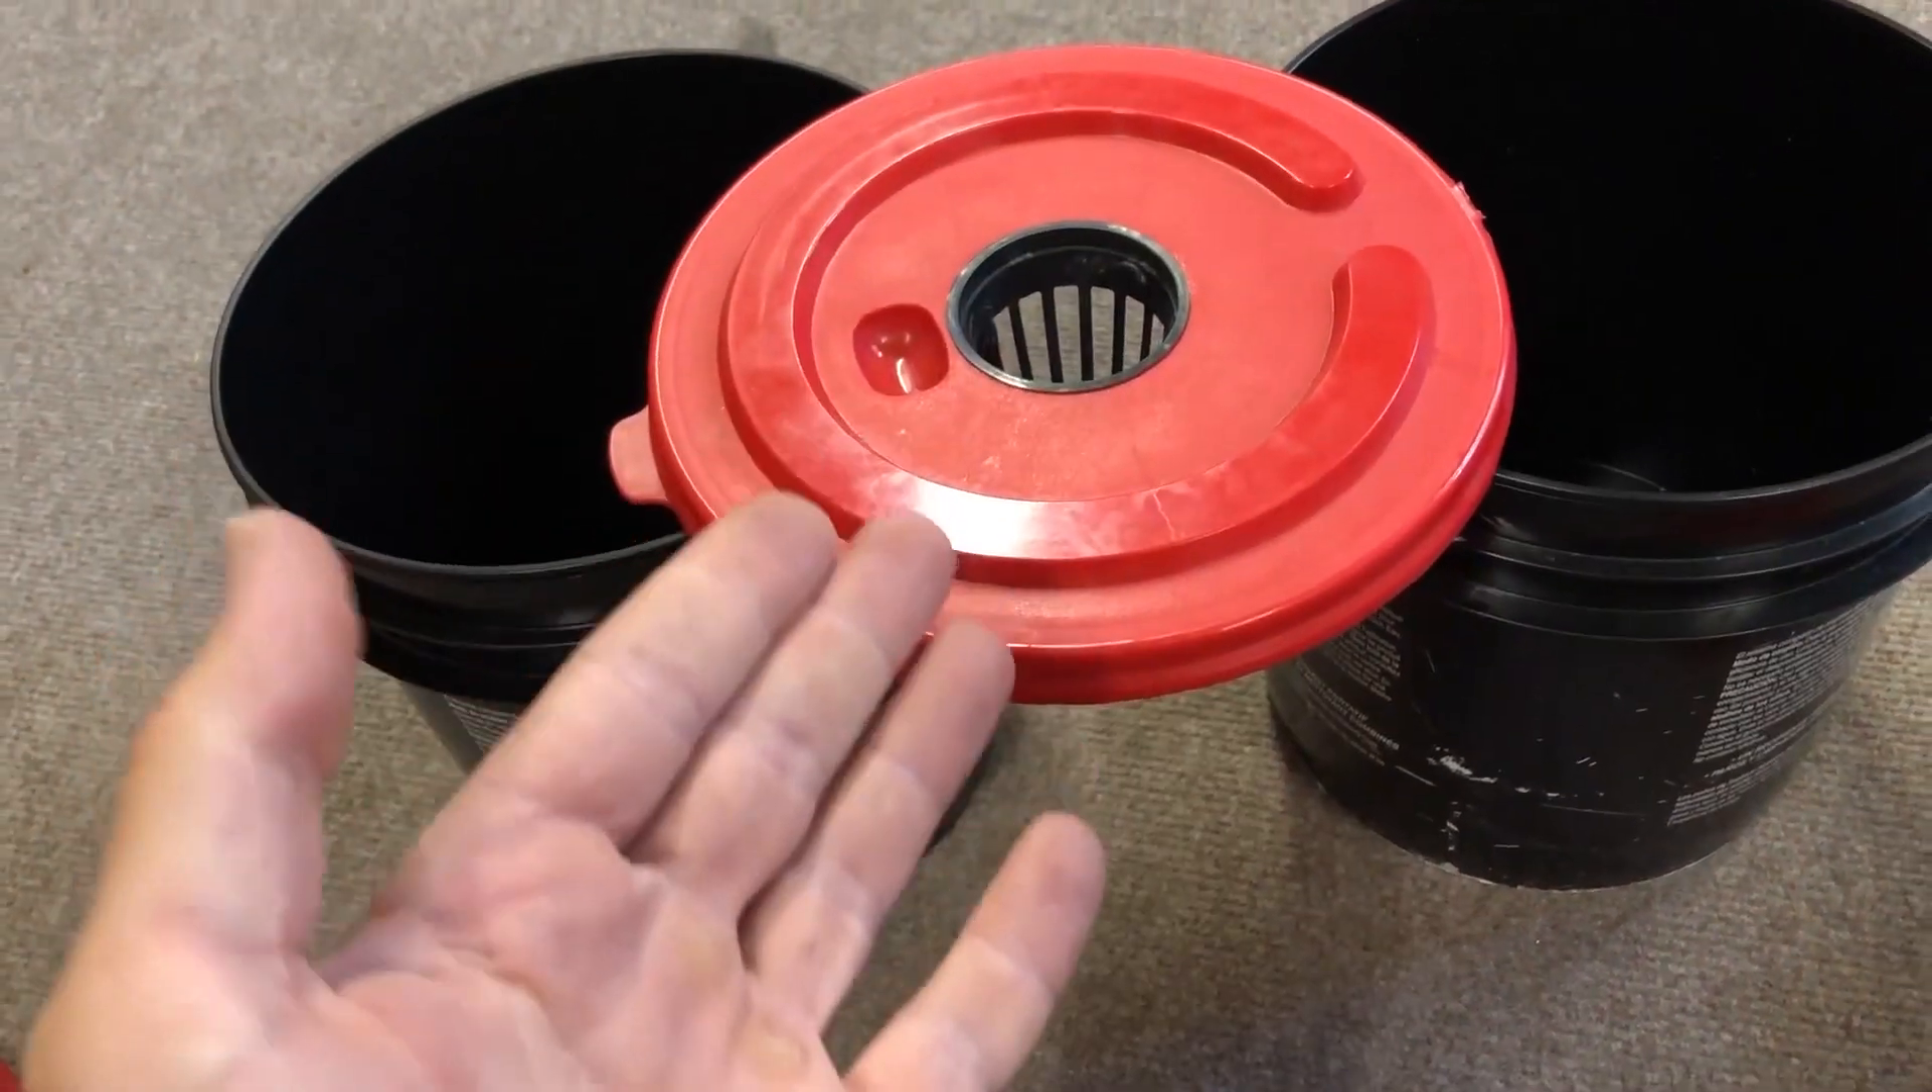You can see that the net pot fits in there.